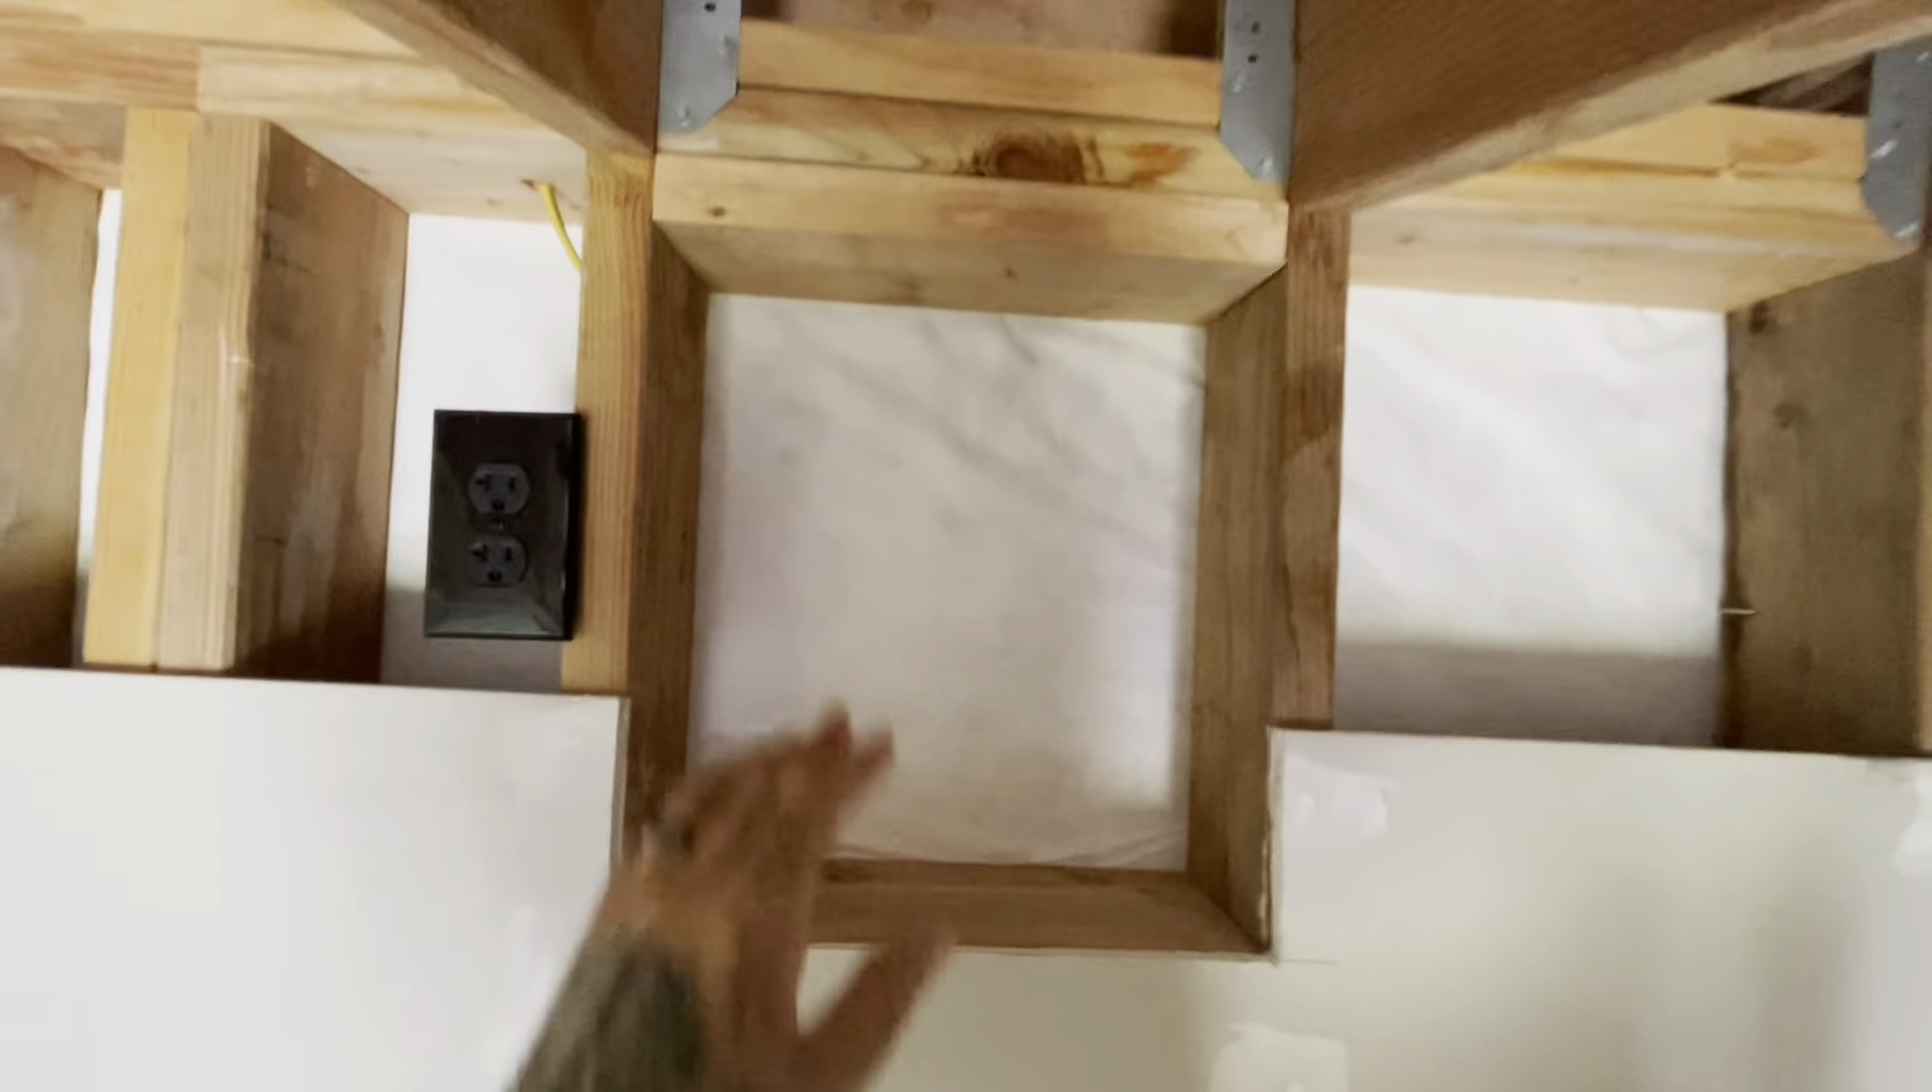So, I have my box framed out.